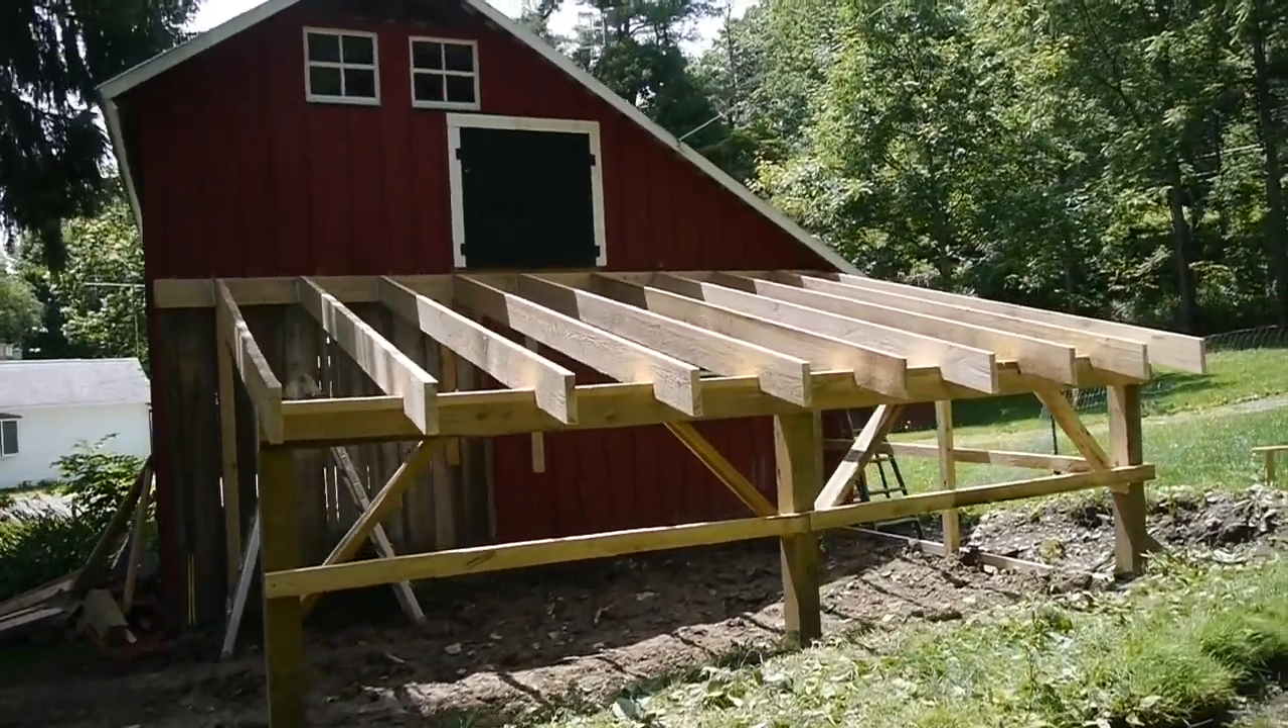We've got all the rafters up.